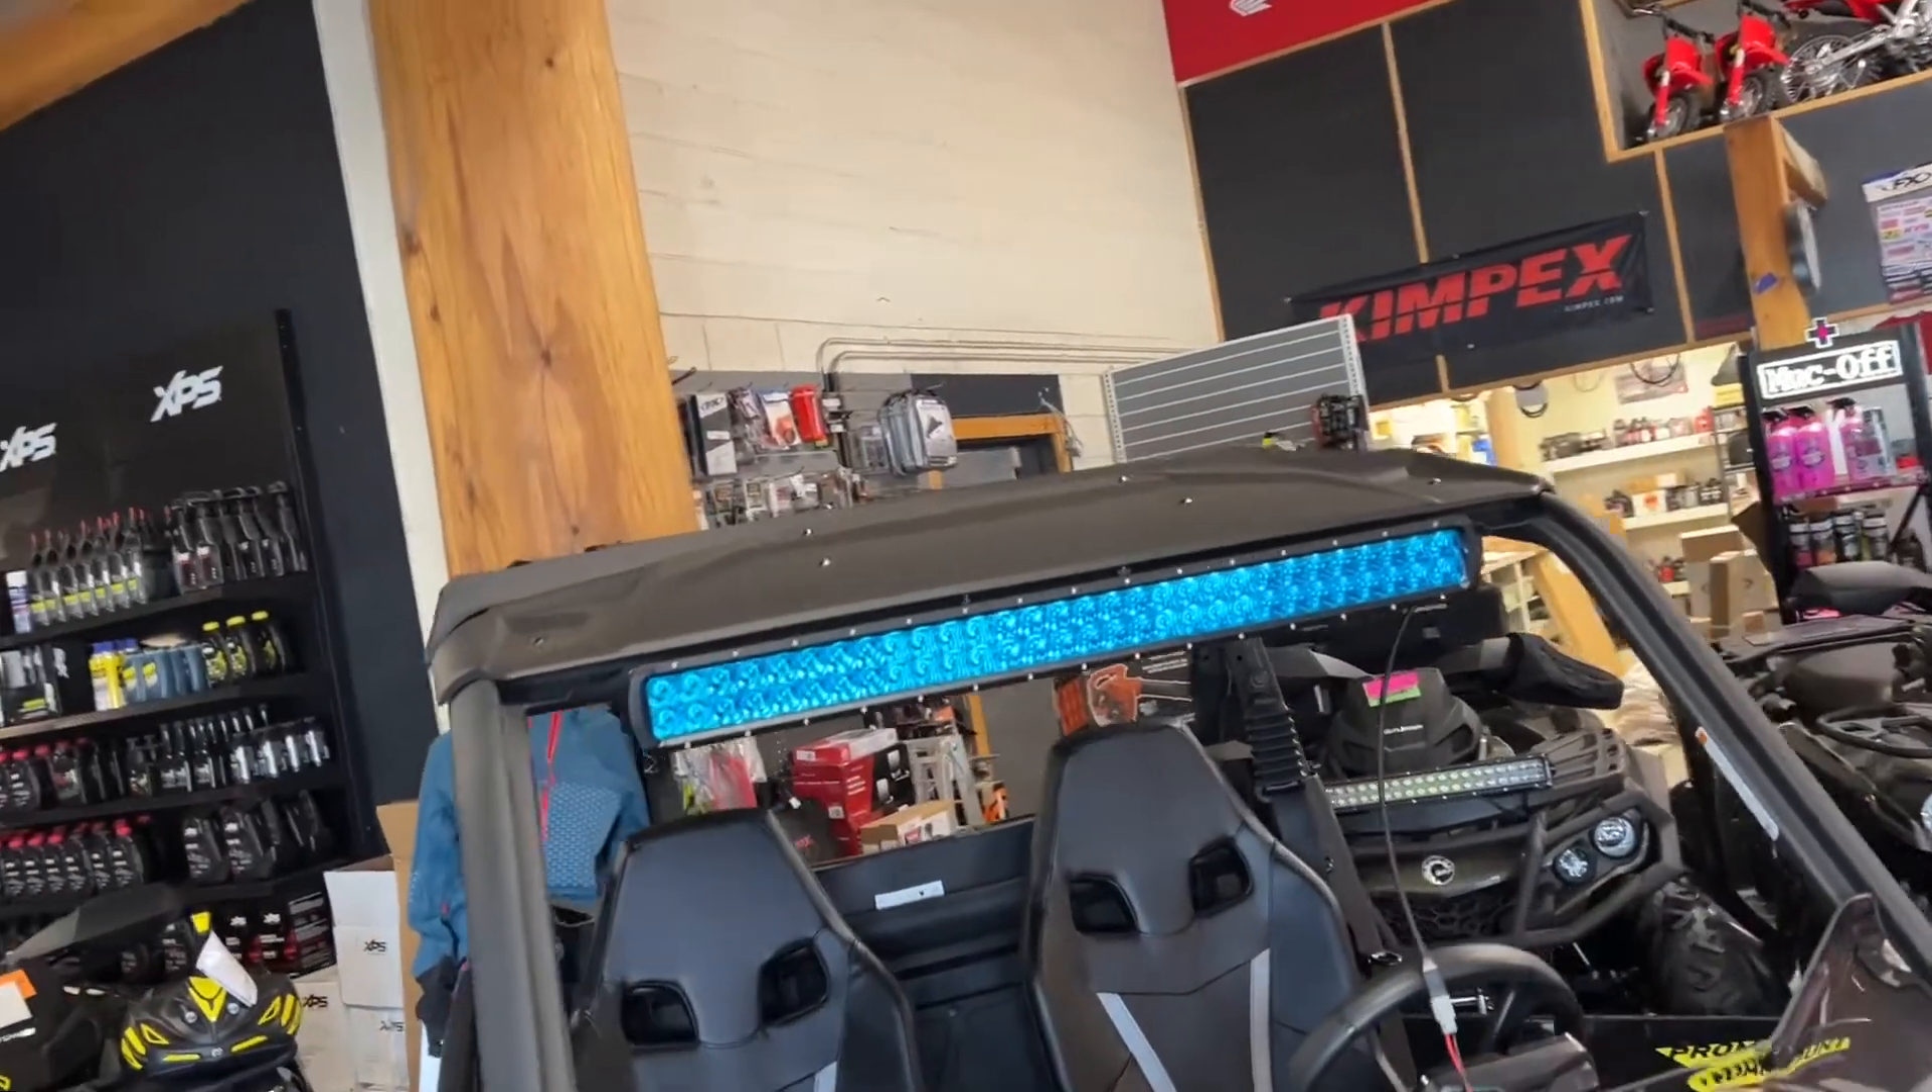Just like that our light bar is mounted nice and sturdy.